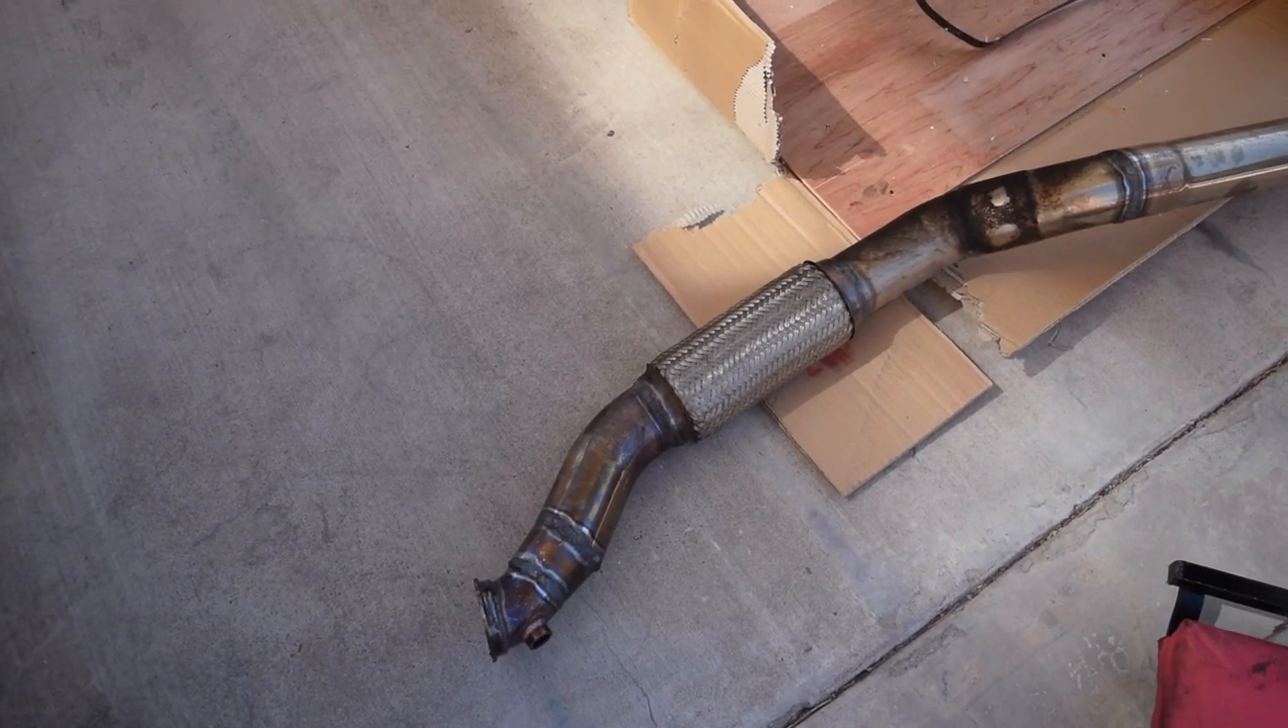All right guys, if you can see we have the entire exhaust piece out right here.